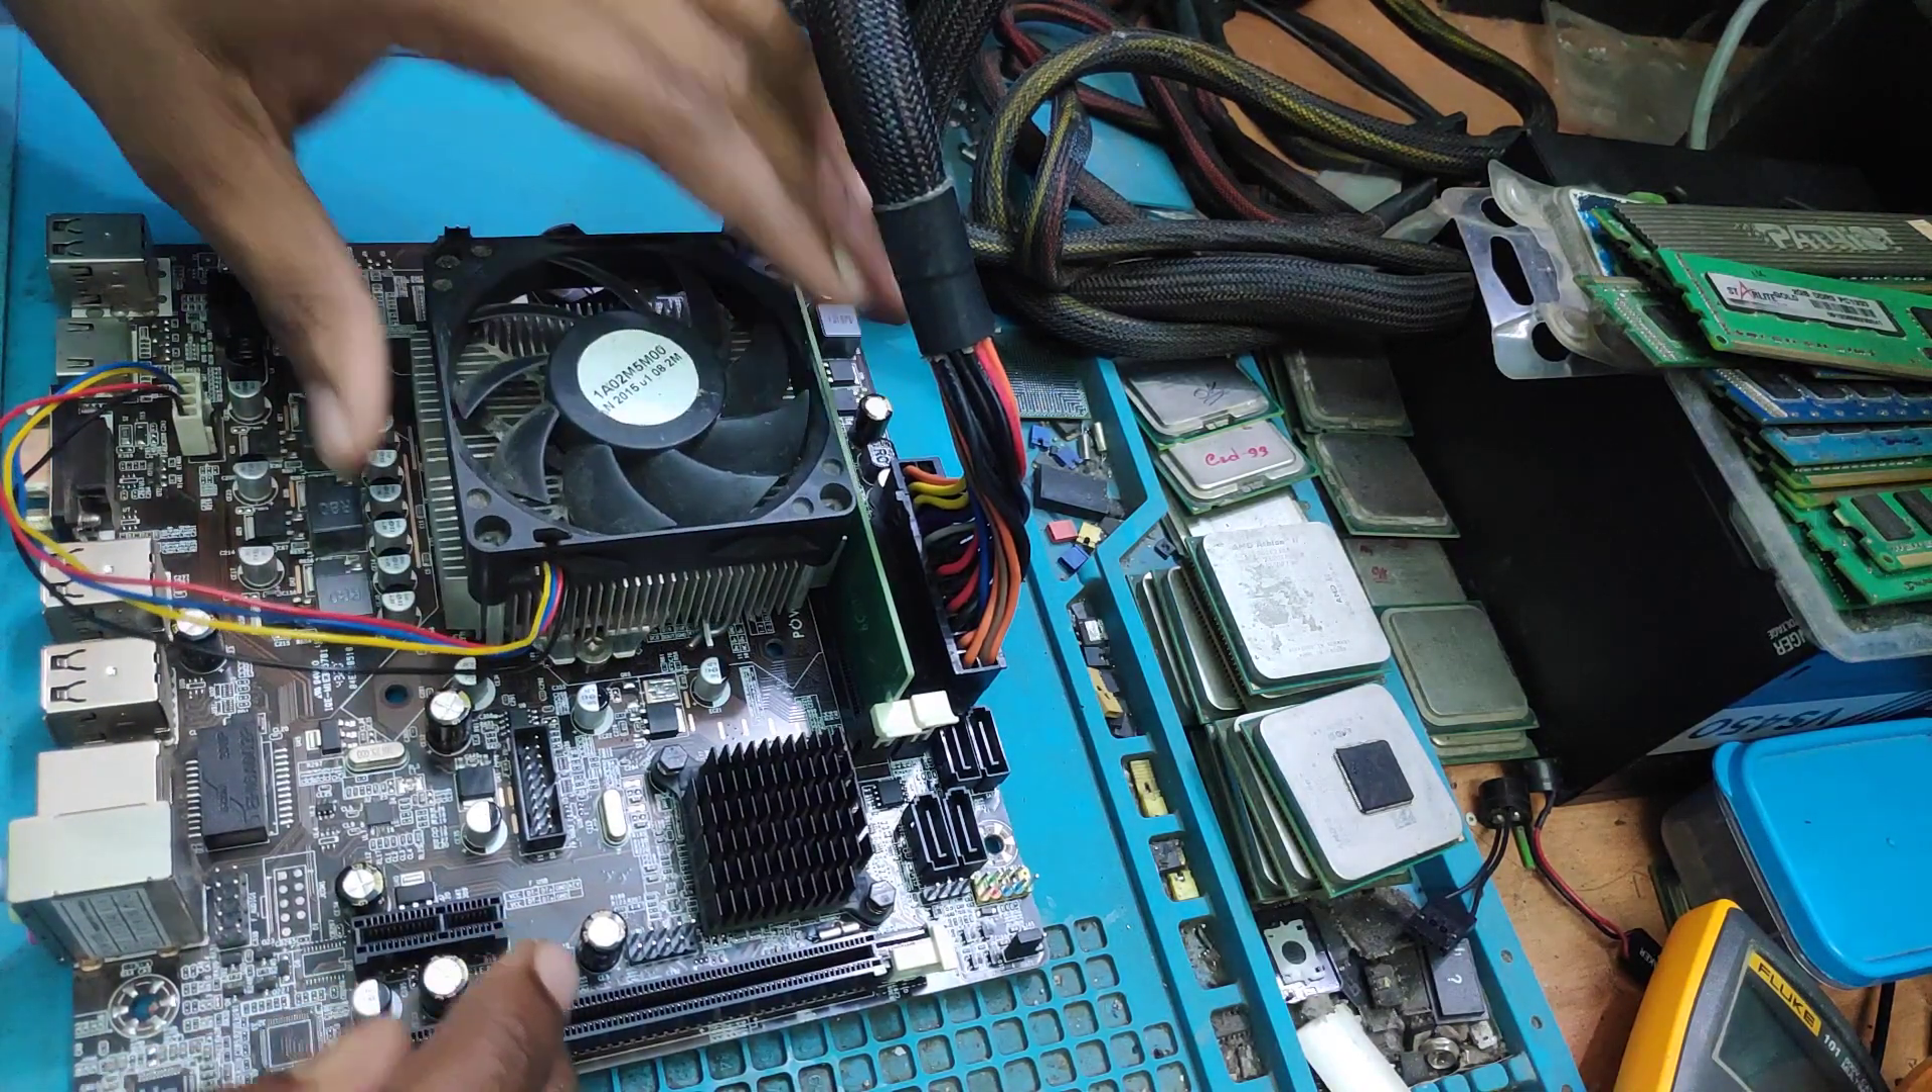और फैन को भी लगा देते हैं लगा दिया।